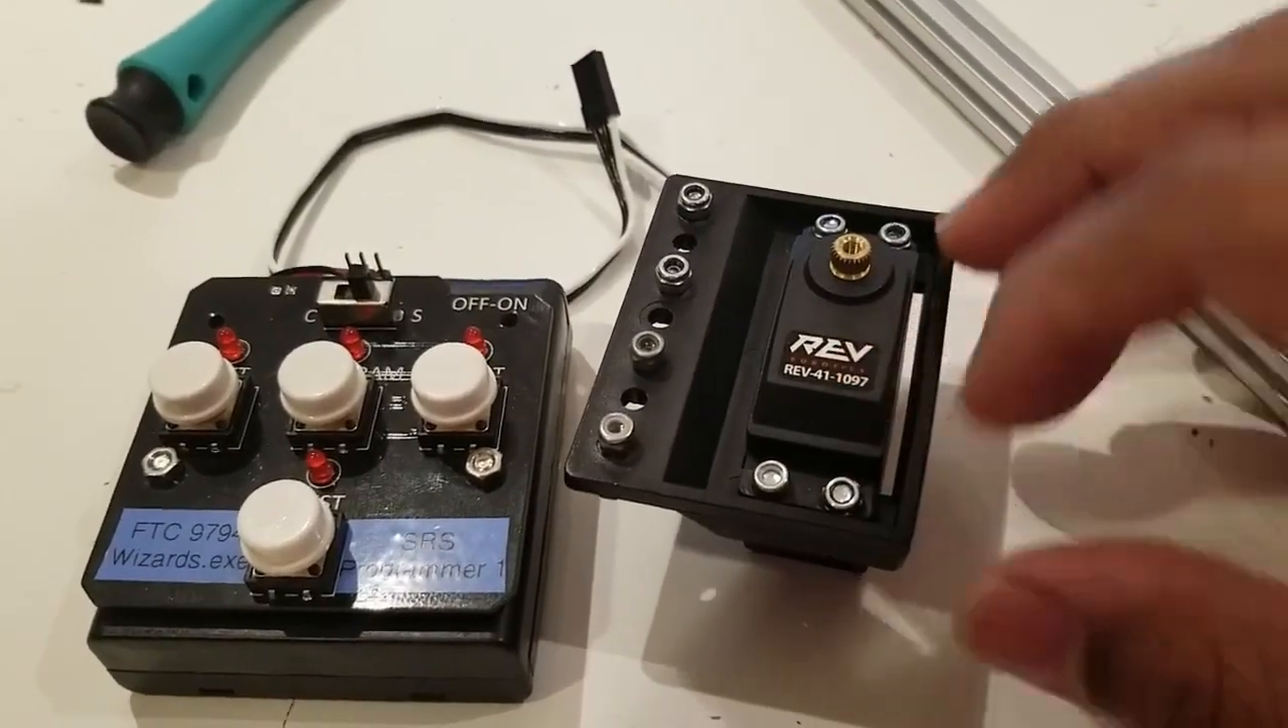Alright, as you can see, I put the four hex screws to connect the rev servo to the bracket. You can see it's there.